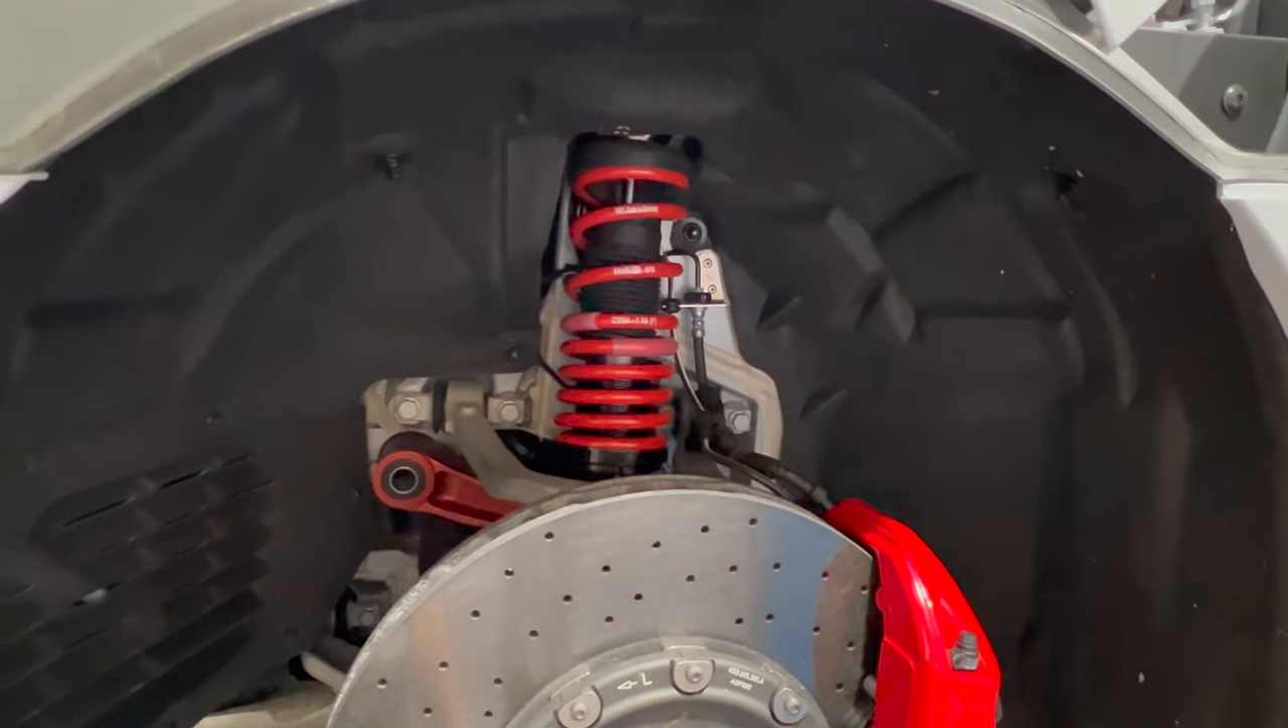We're about done with the install. Front coilovers are on.